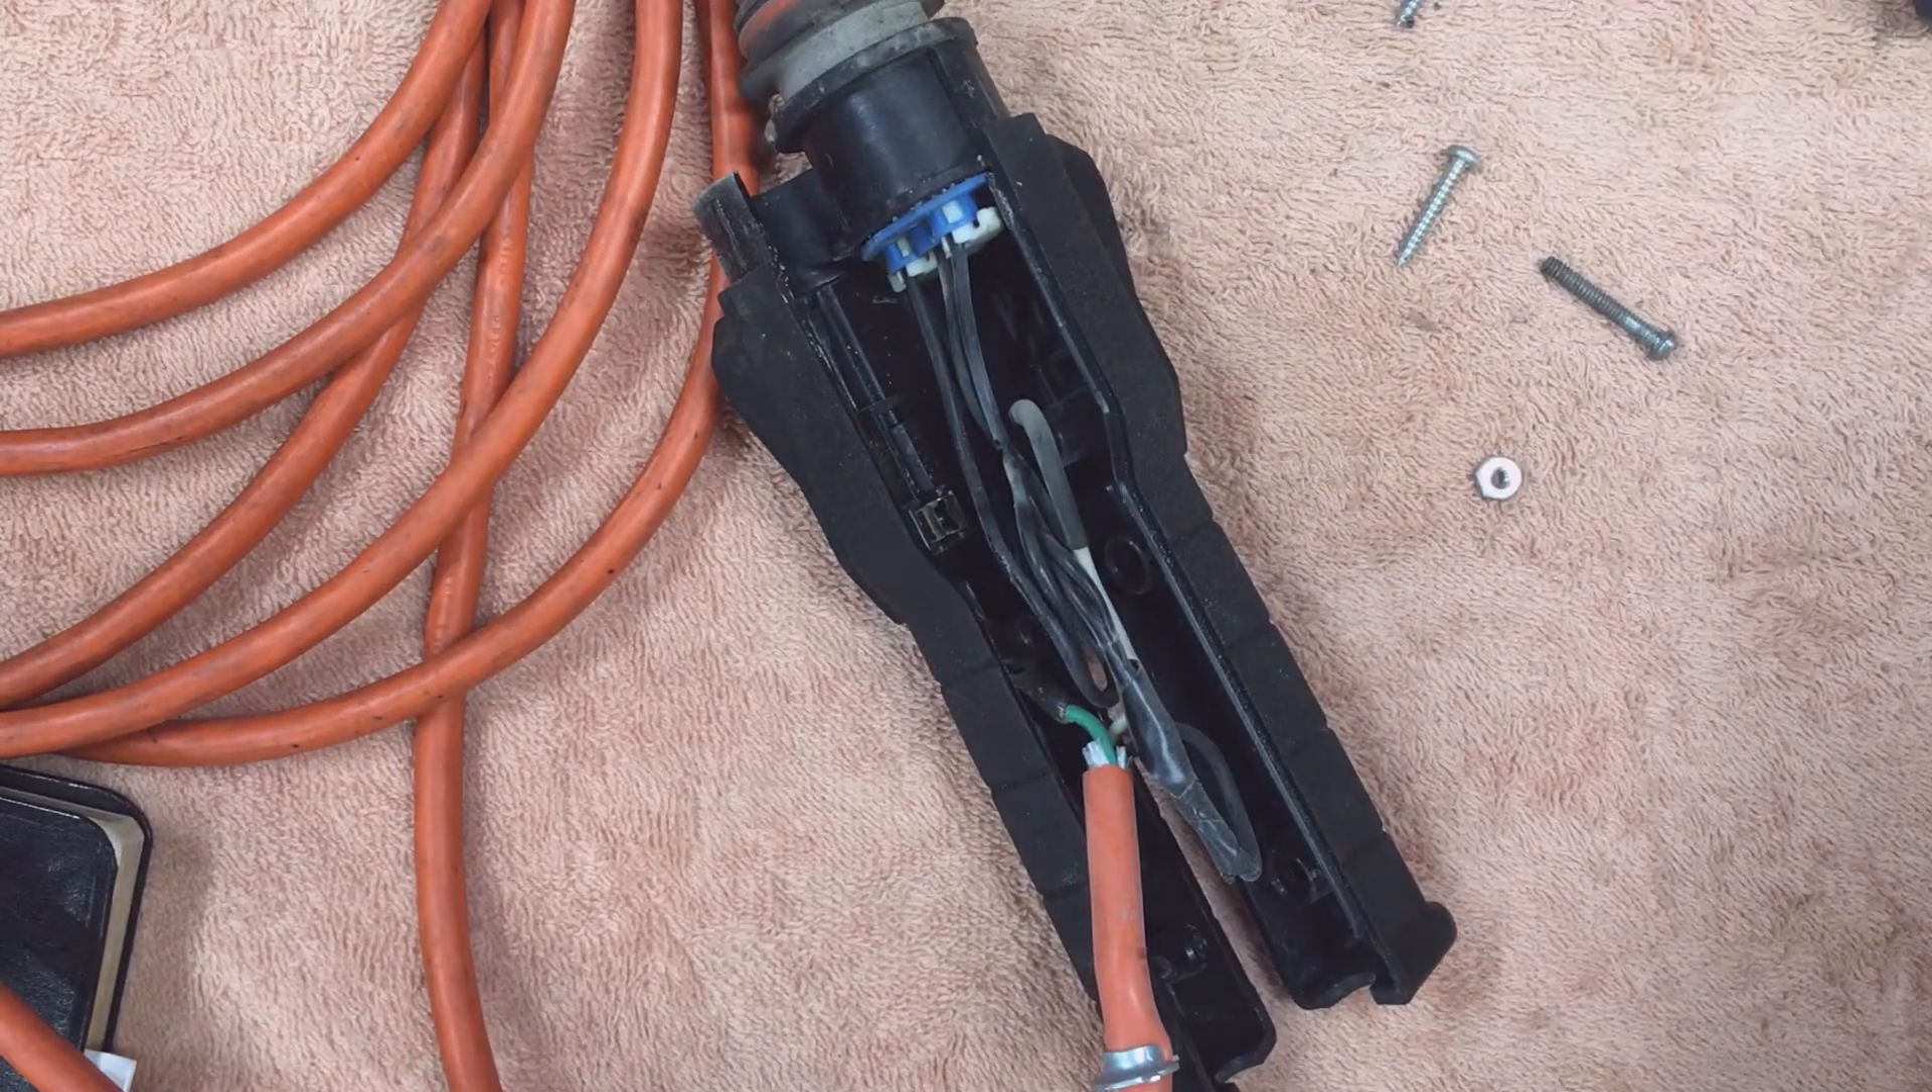I've added a socket a headlight socket pigtail right here and then it gets sandwiched into the housing.